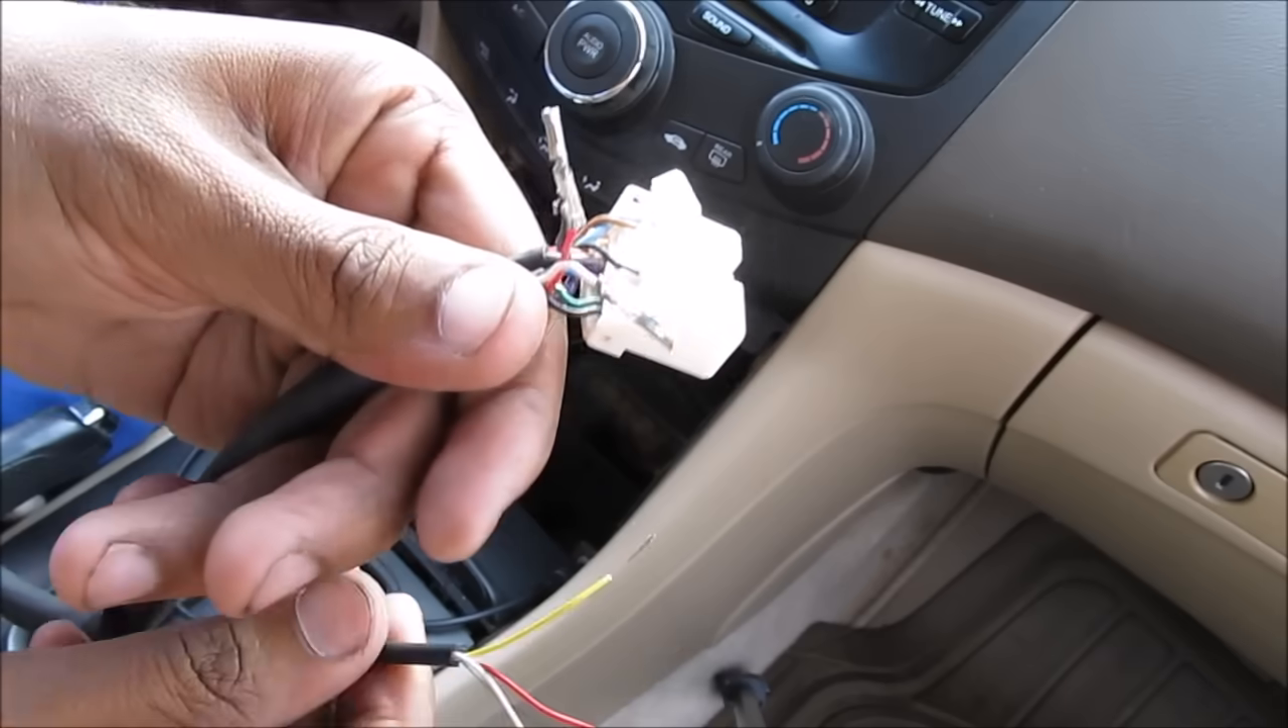So I've got these wires pulled out here.